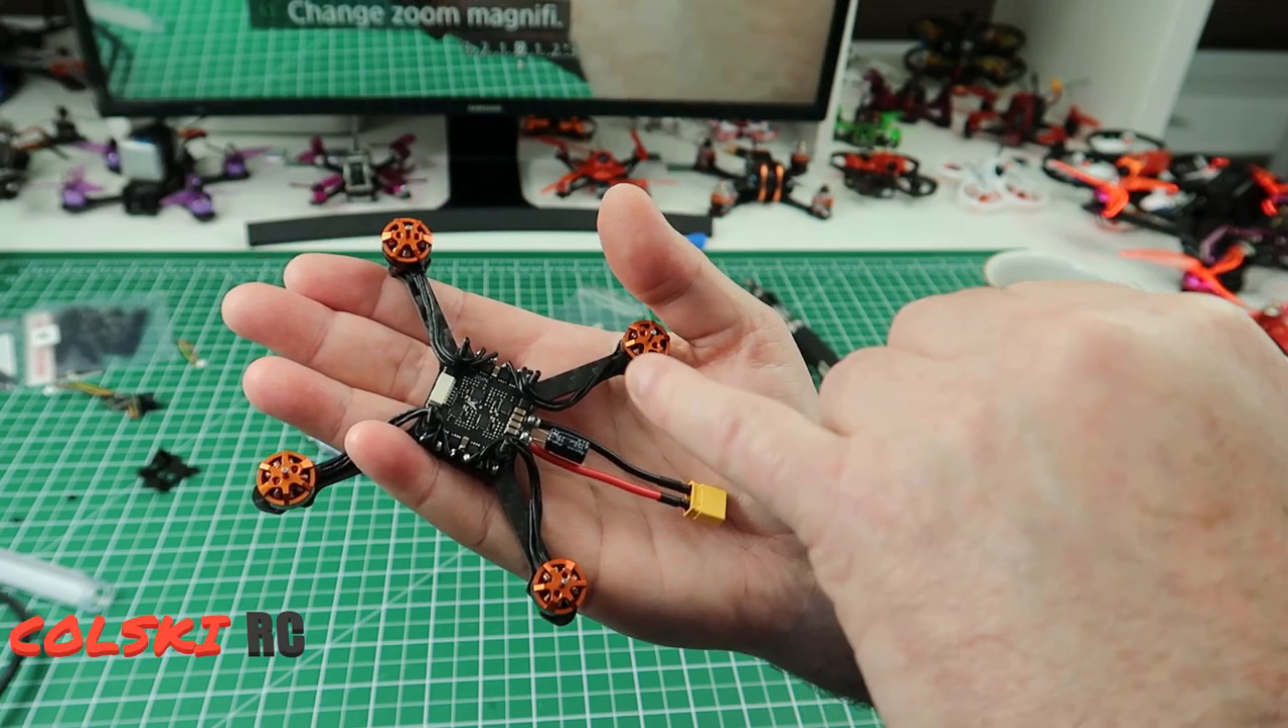So as you can see I put the motors on. I bring the wires around the back of the studs.